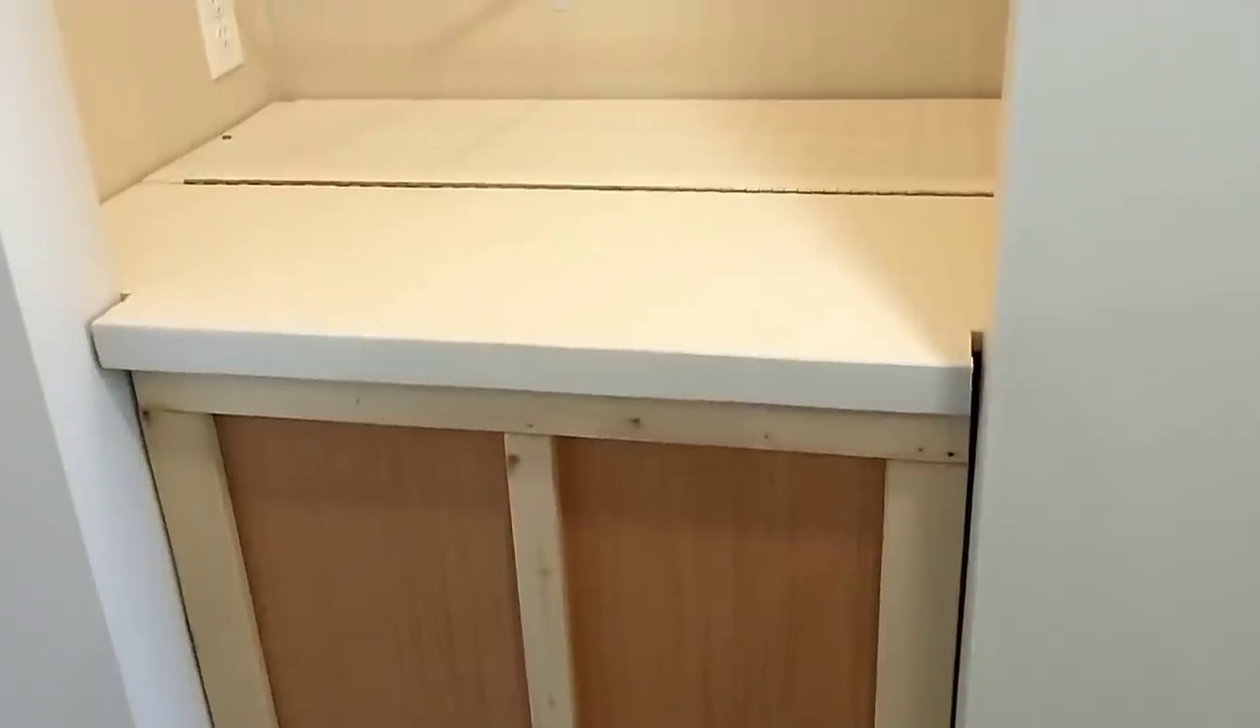Anyway here's the completed look with the top down it's a nice finished cabinet look that goes great in the bathroom and then we'll also be putting a curtain over this closet as well.